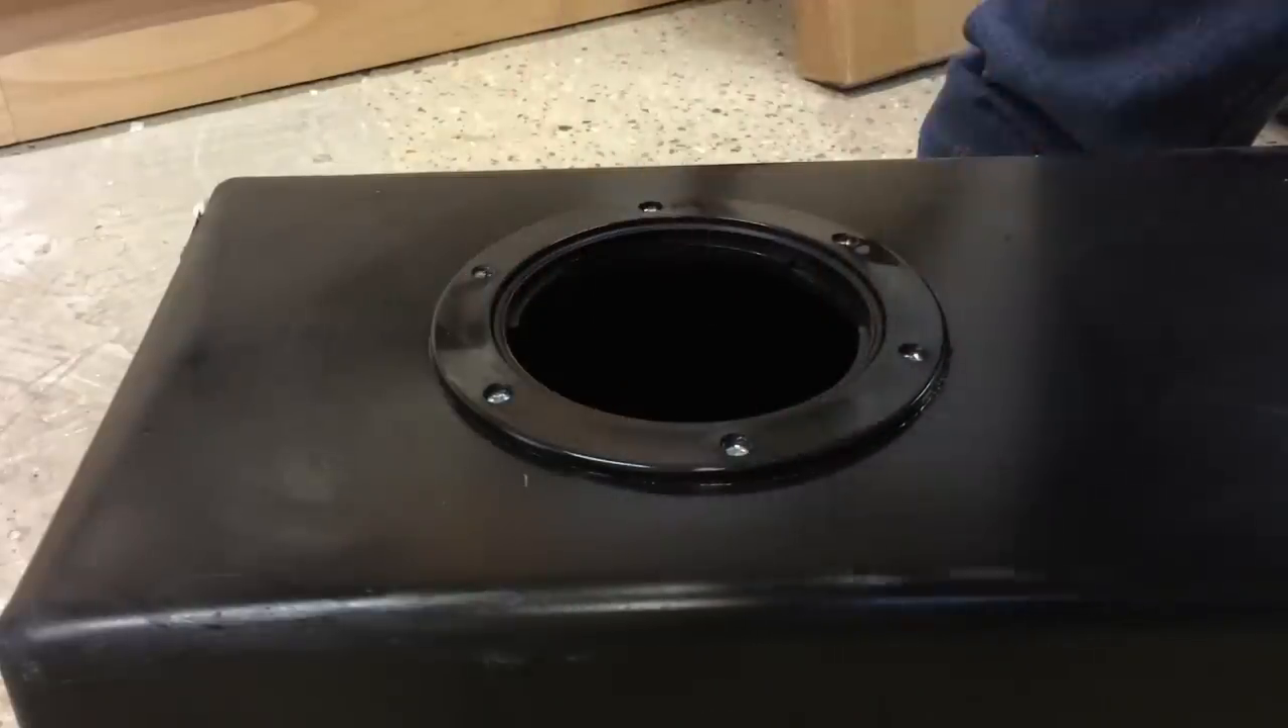That's the flange secured with some stainless steel screws.